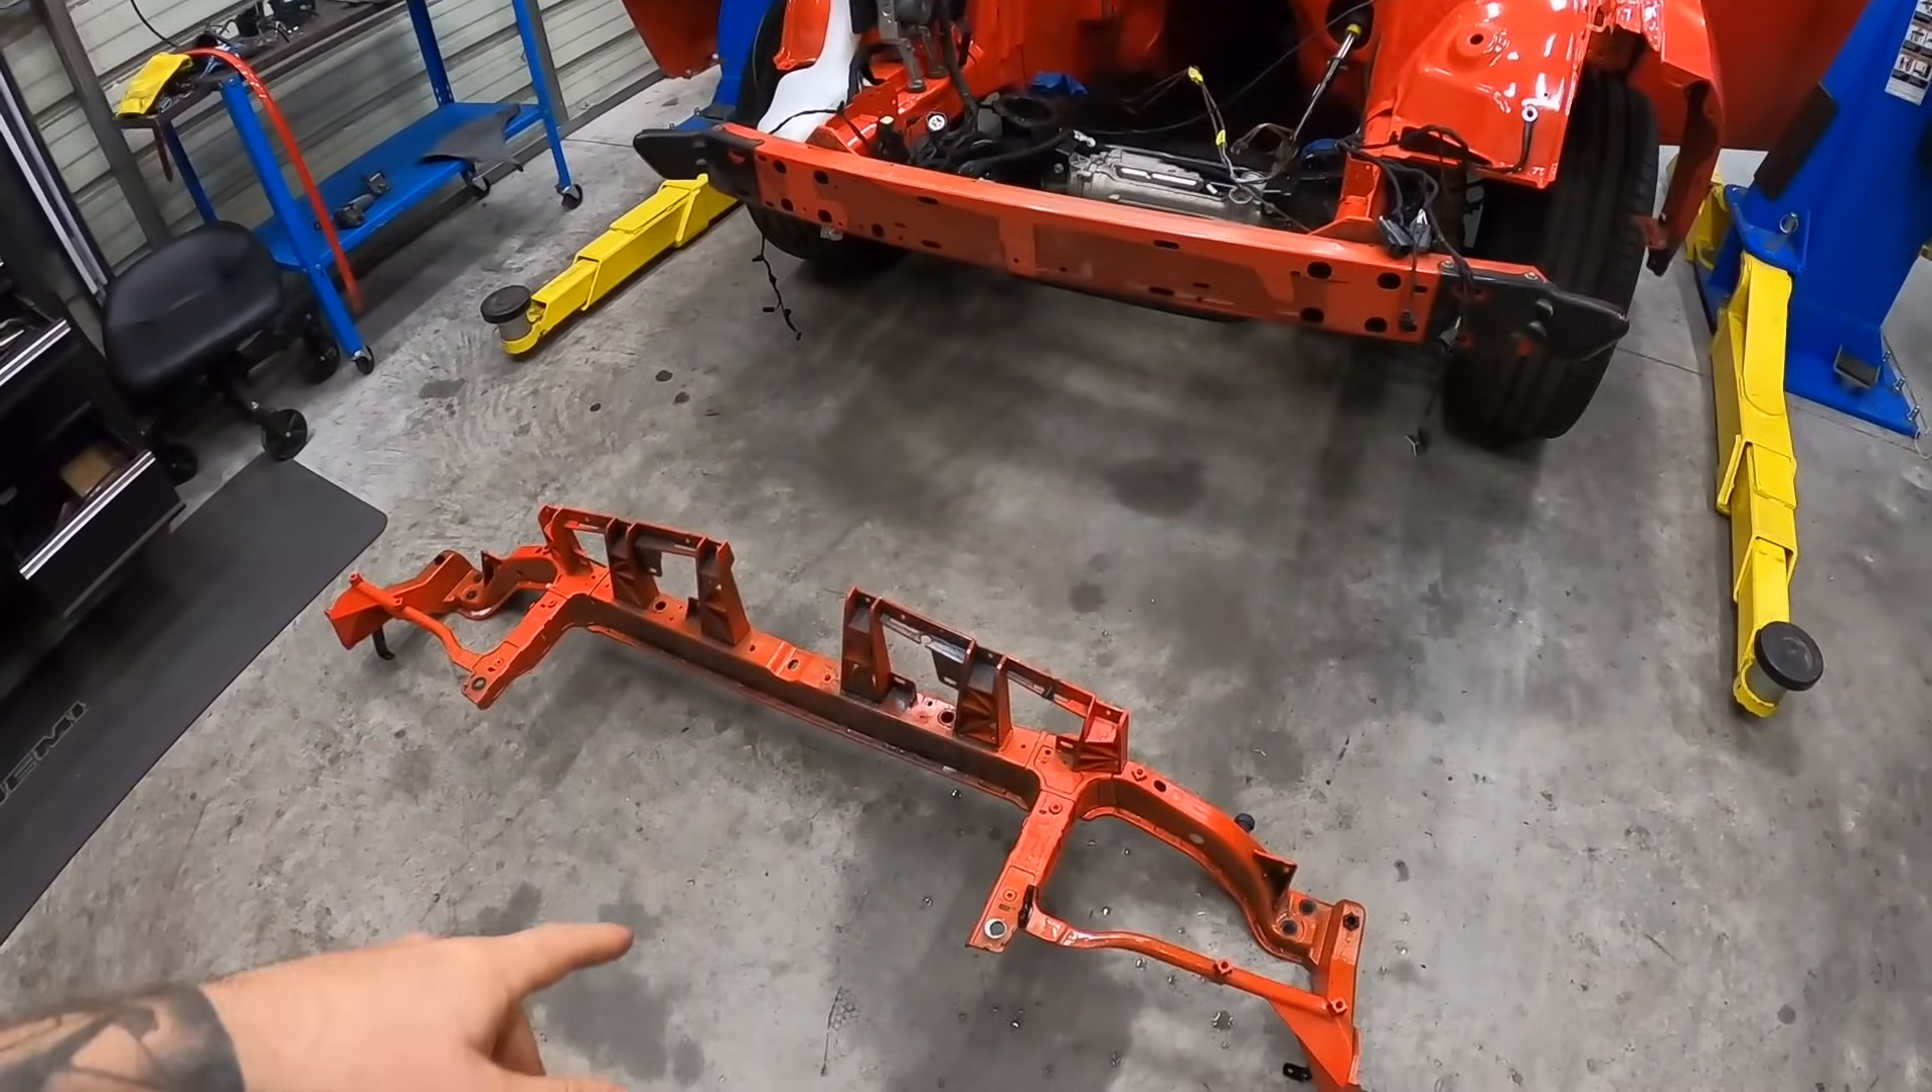Okay, so before I get the bumper on, I've got to put this core support on.